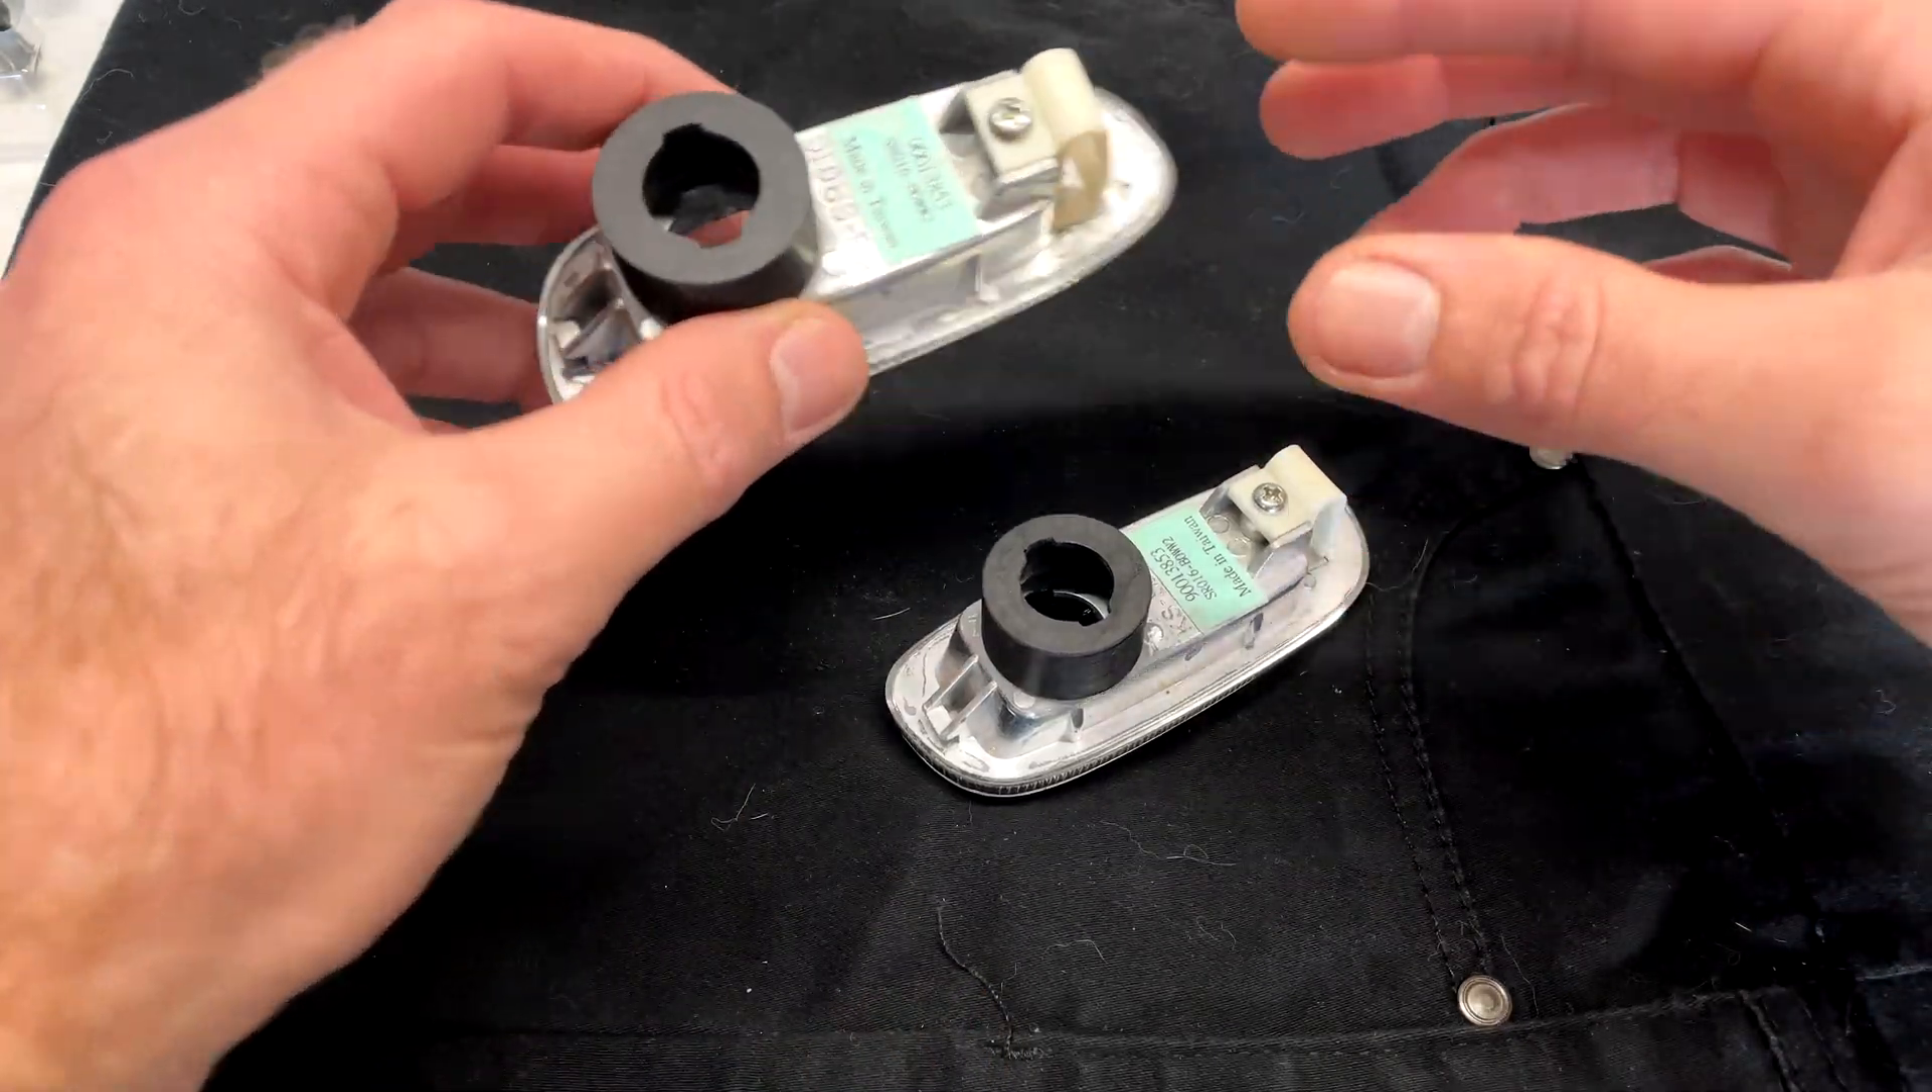The glue's dried and our adapters are attached to our lamps now.